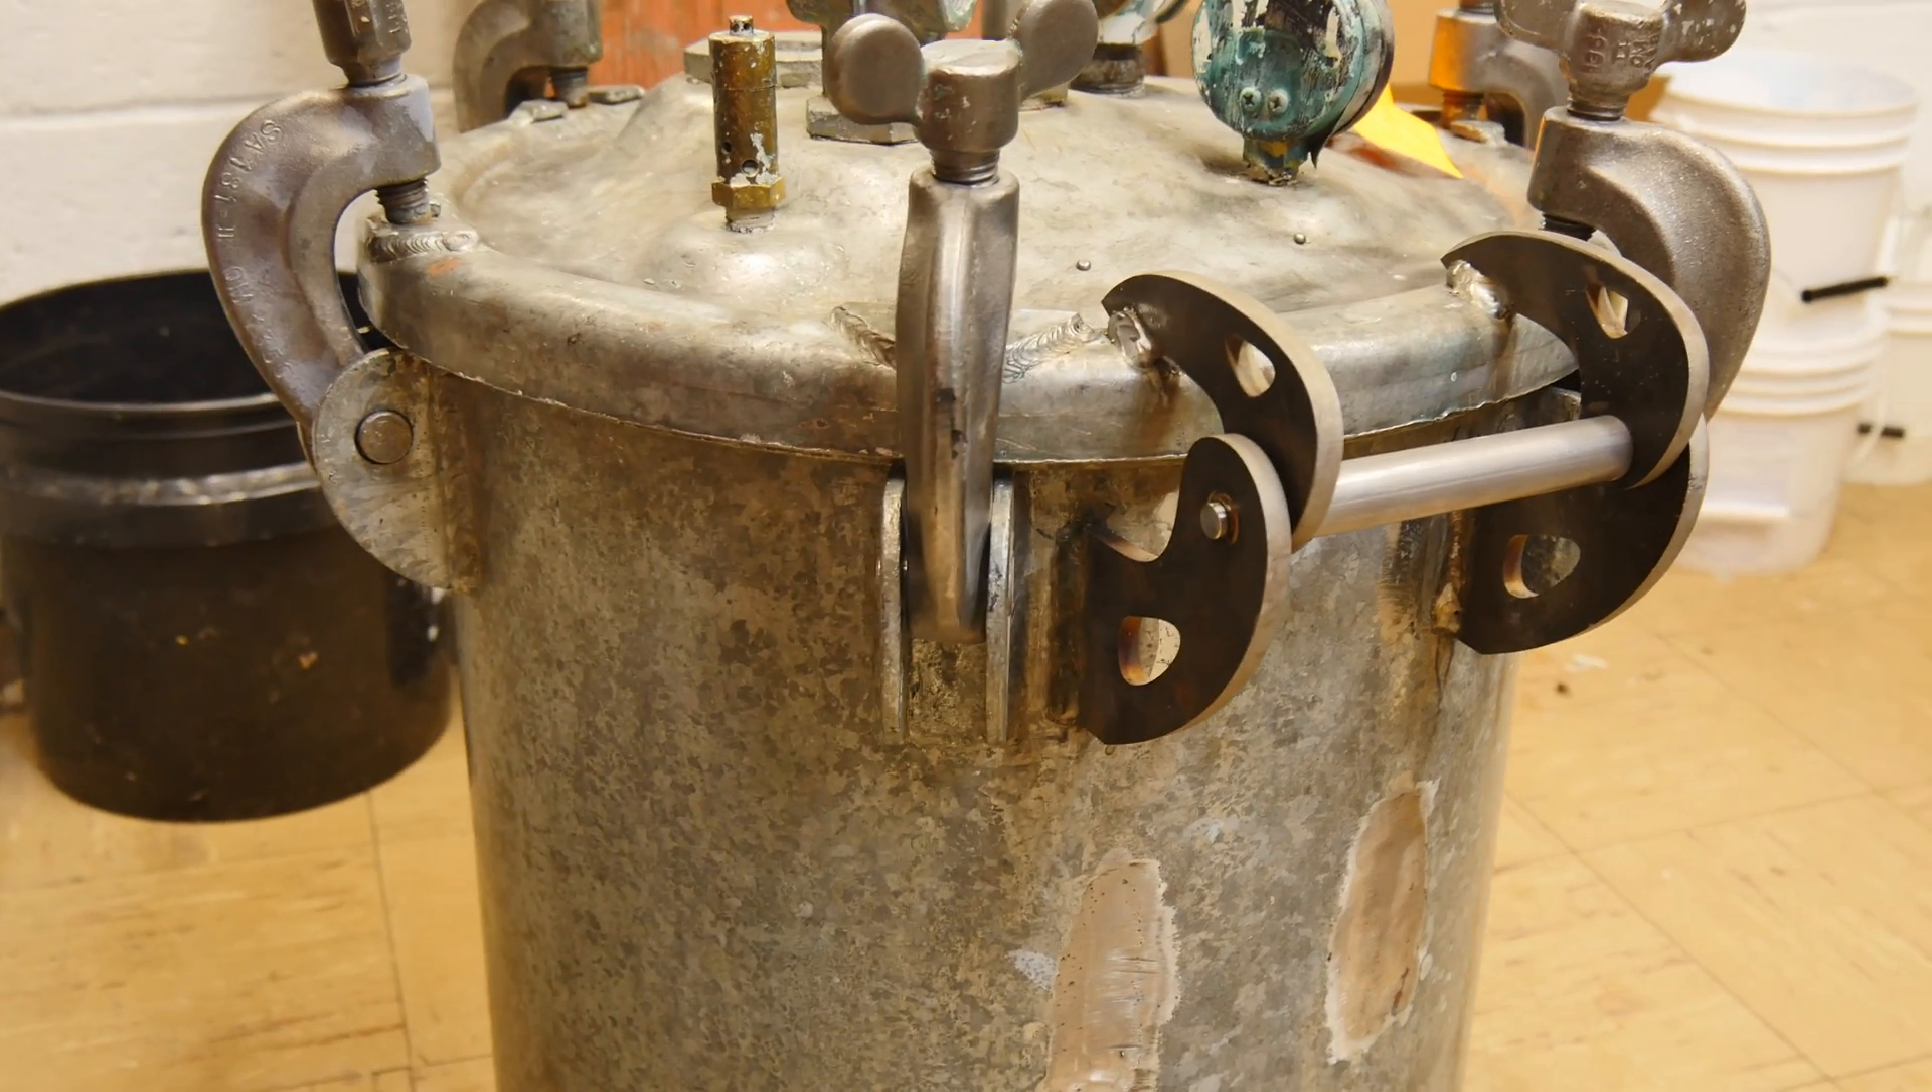And so, this is the final result of the lid attached onto the body of the tank.